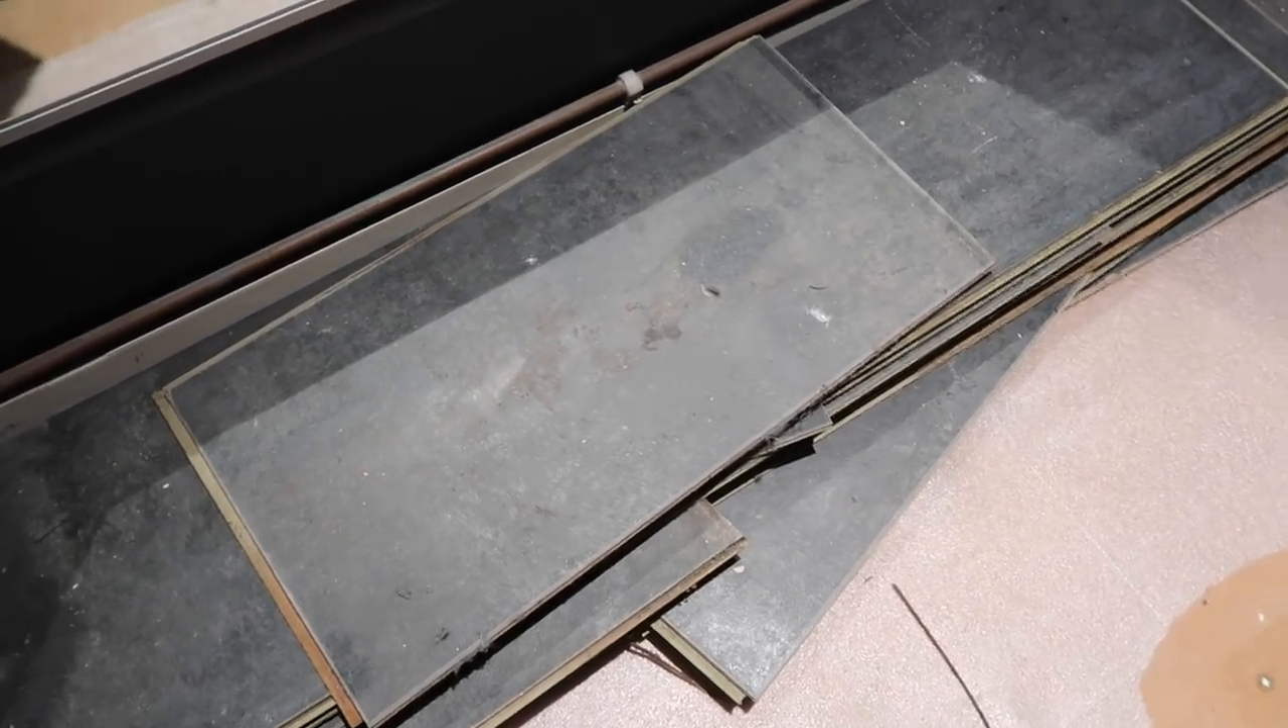All of the flooring has started to be ripped up so this is the flooring that was down before.